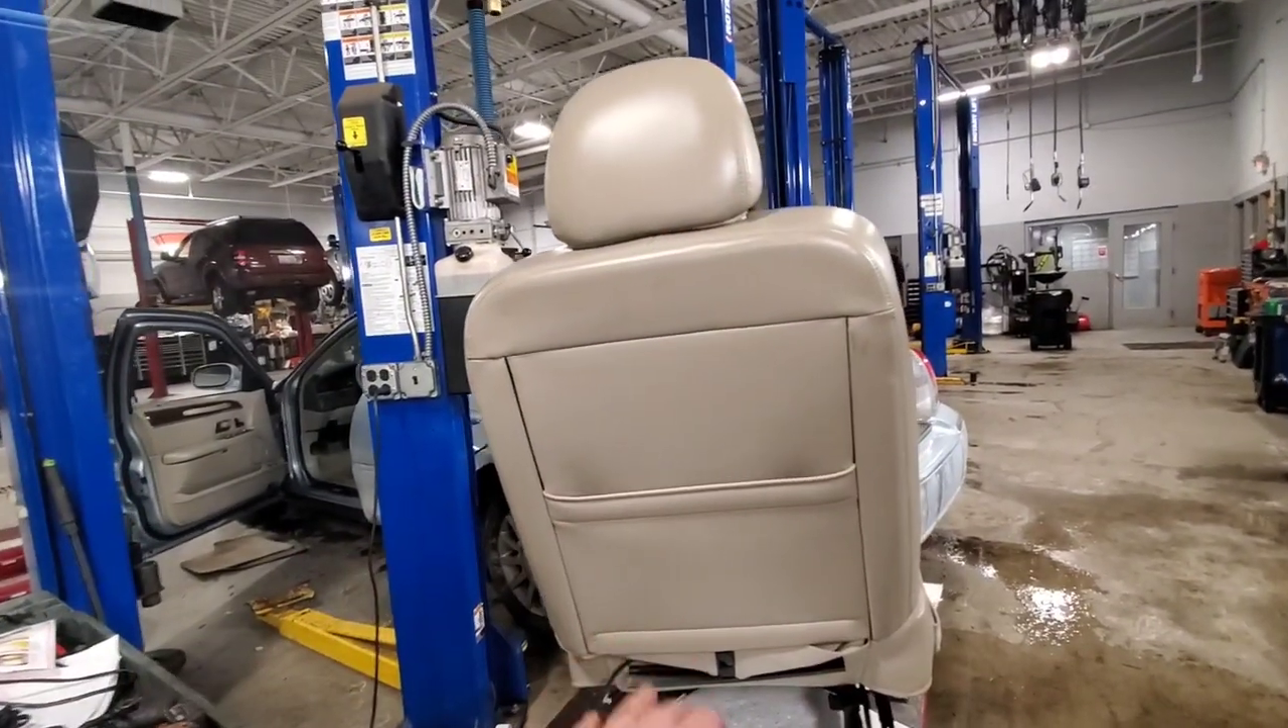So I got the back sides and stuff put together.